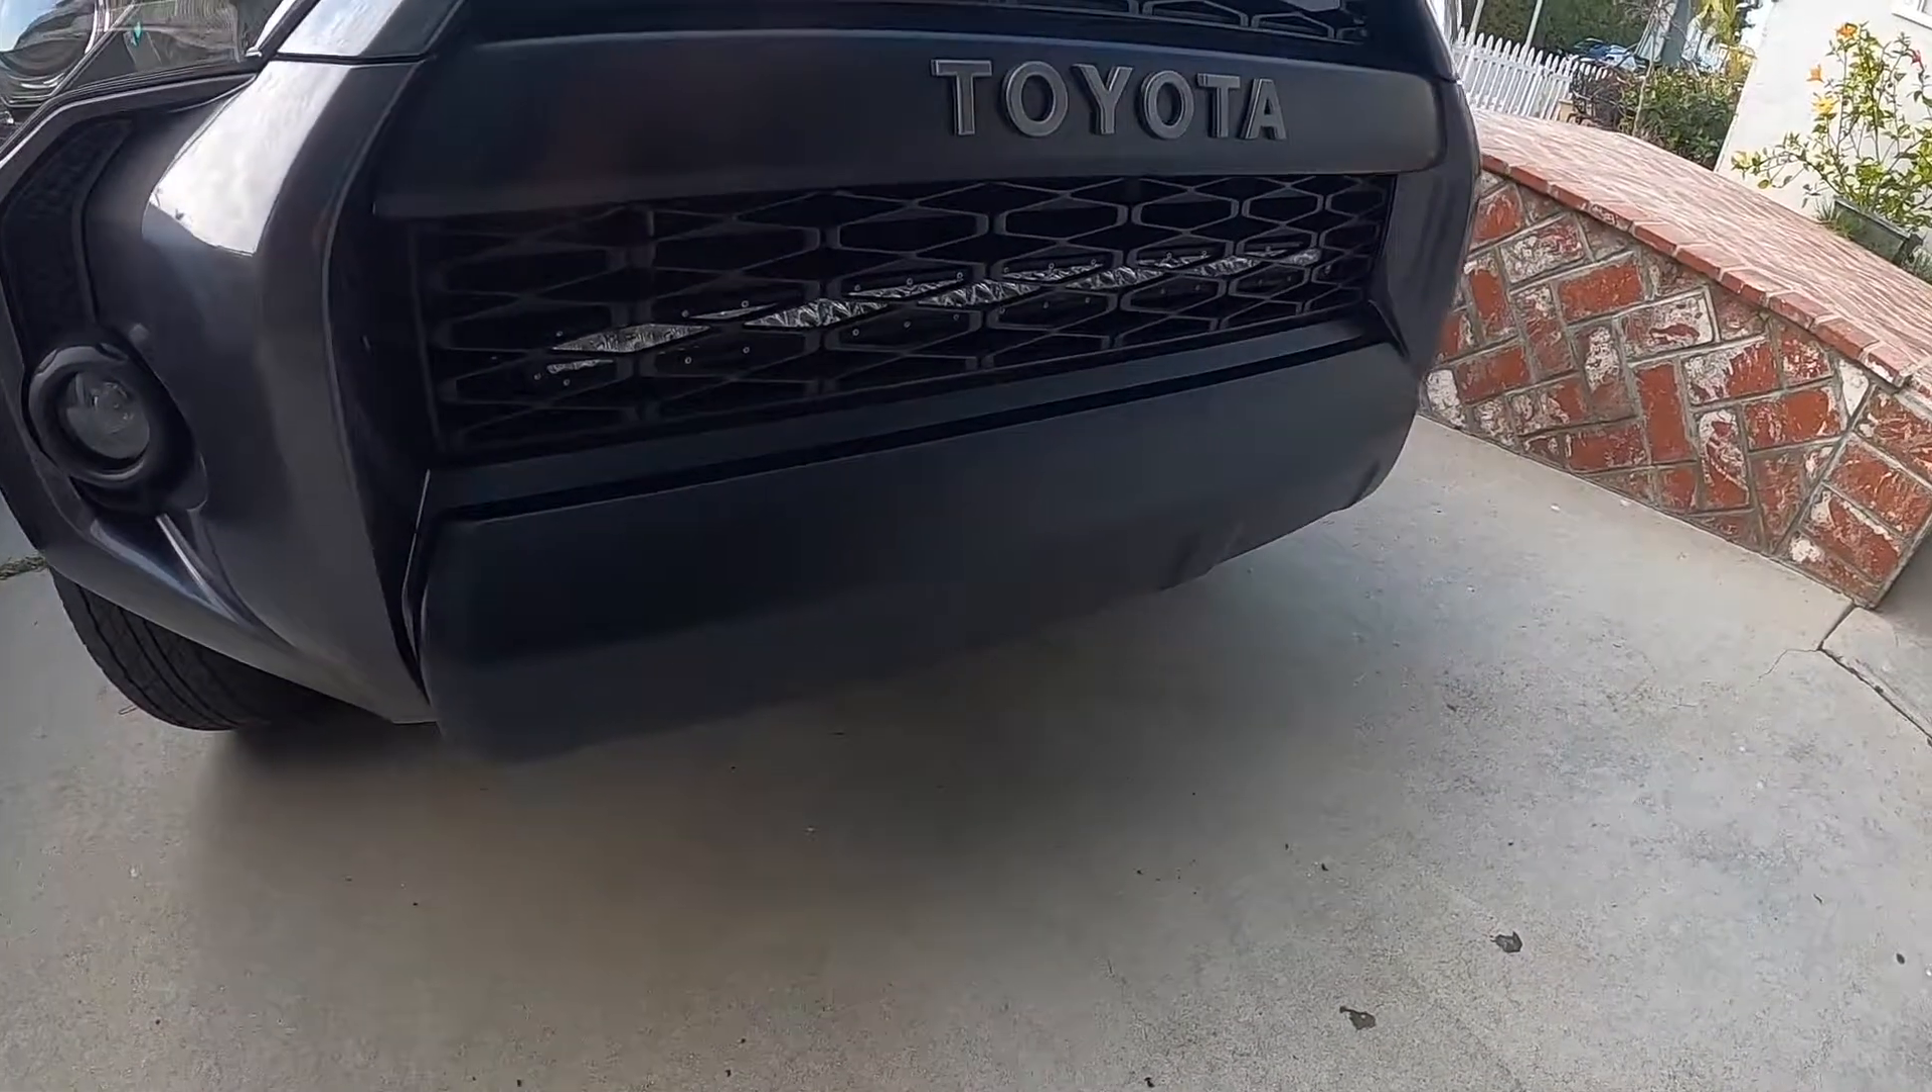All right here's the finished product valance installed on my fifth gen 4runner.